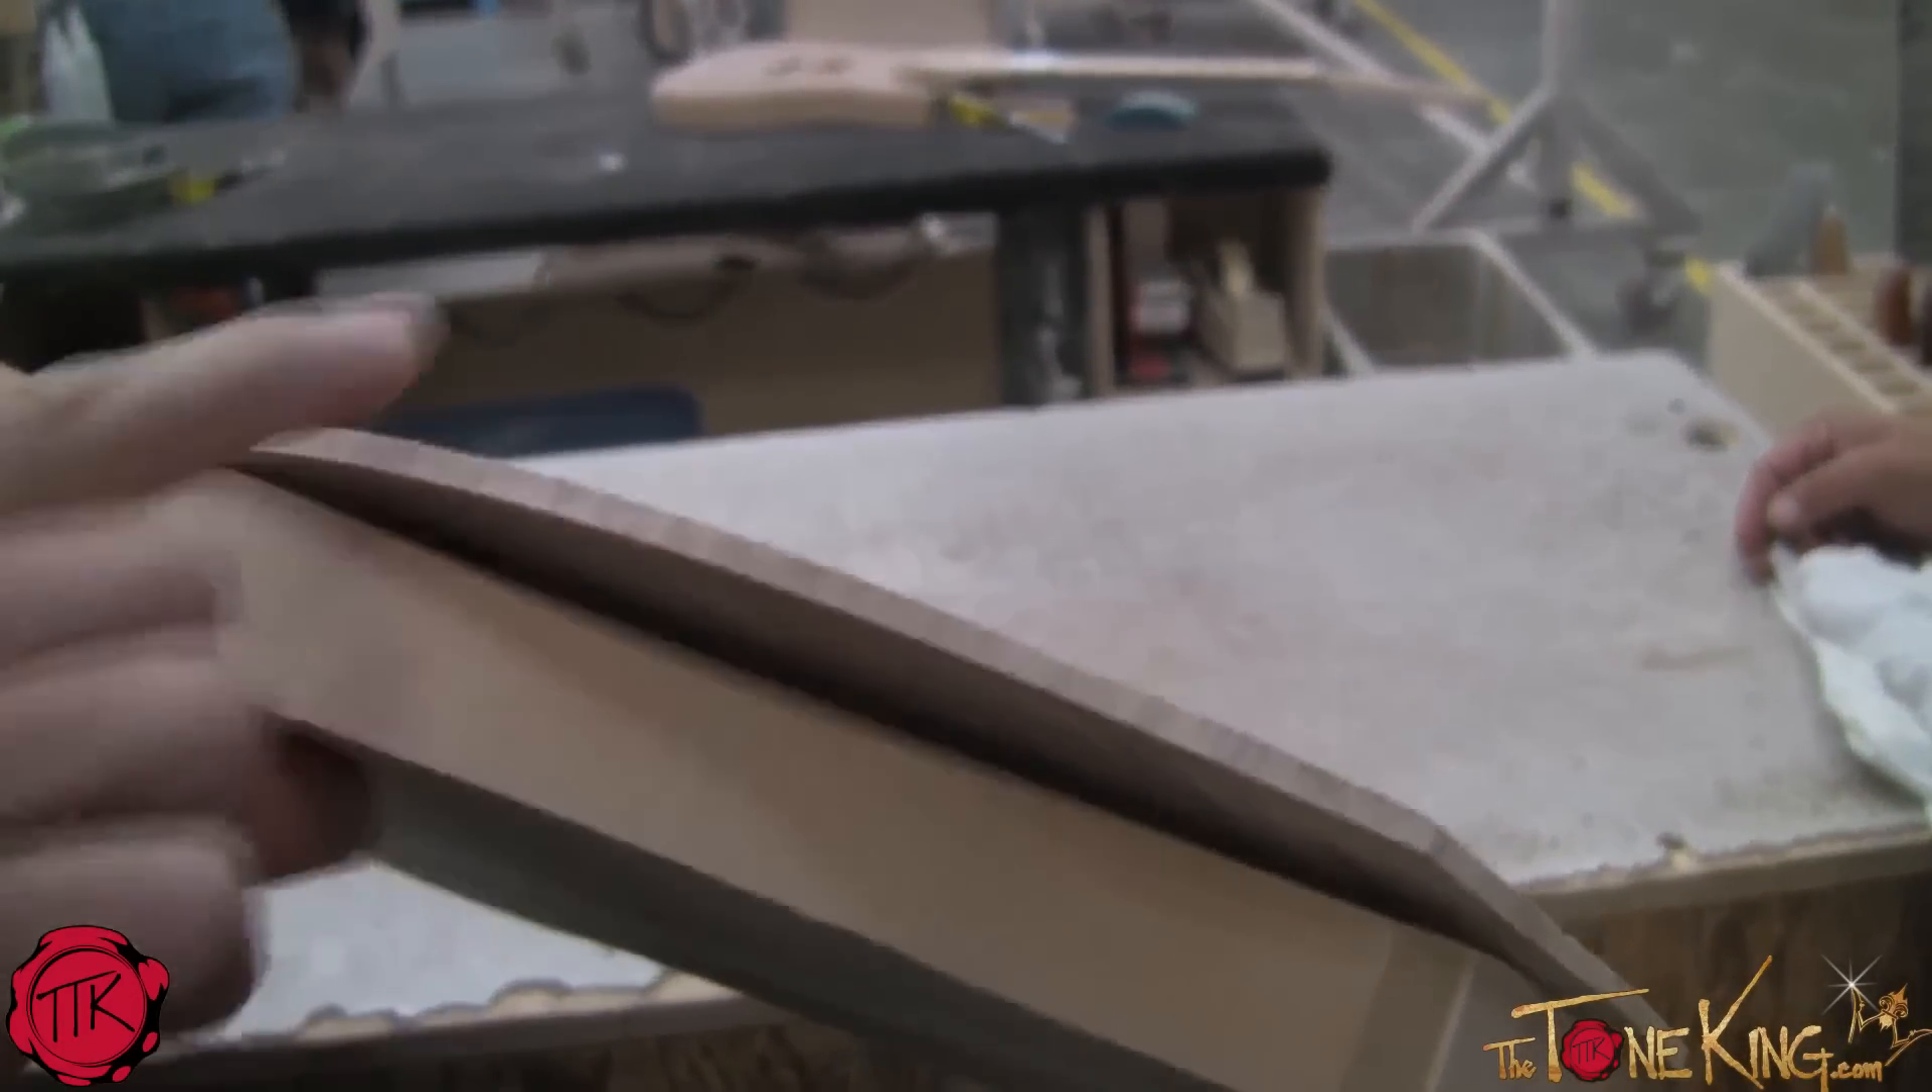You can see there's a gap because of the arm cut.